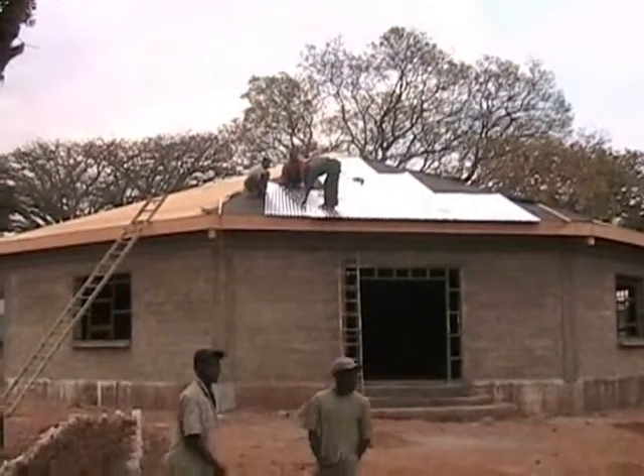Yesterday we finished putting the plywood on. And today we are starting to put the metal roofing on.